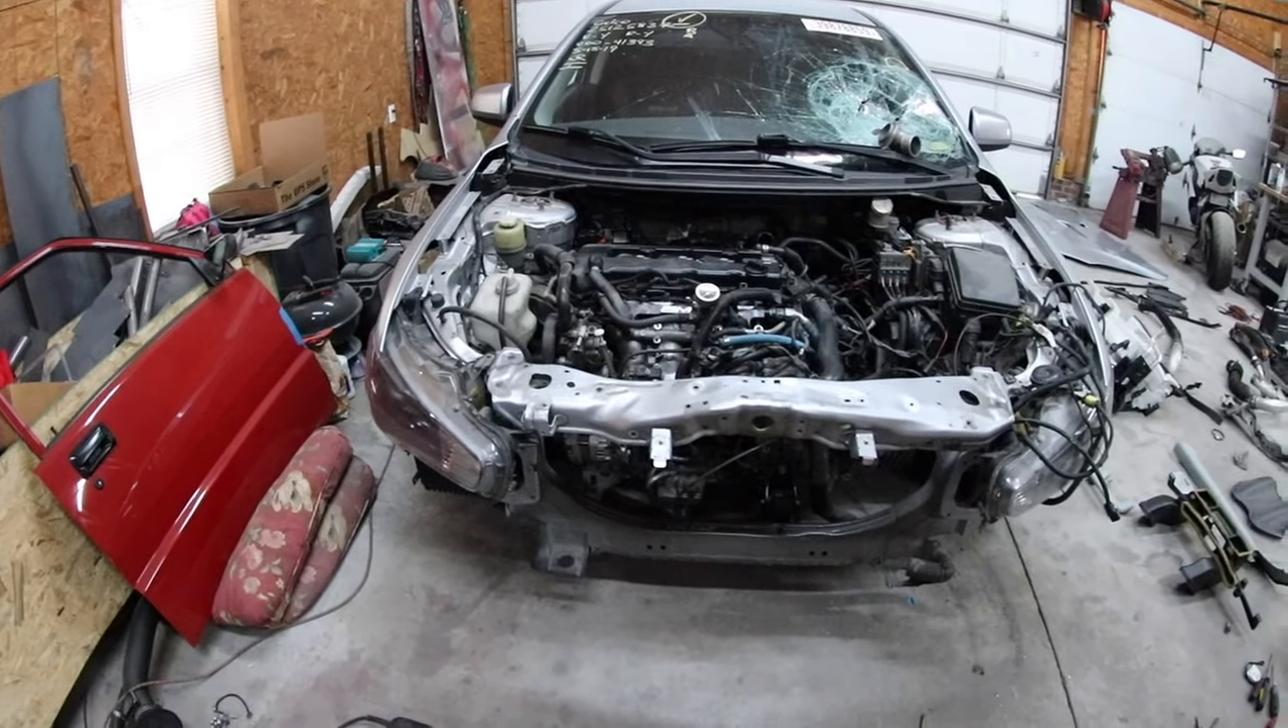I went ahead and put the upper core support Just the crossbar on for now Just to hold everything straight.